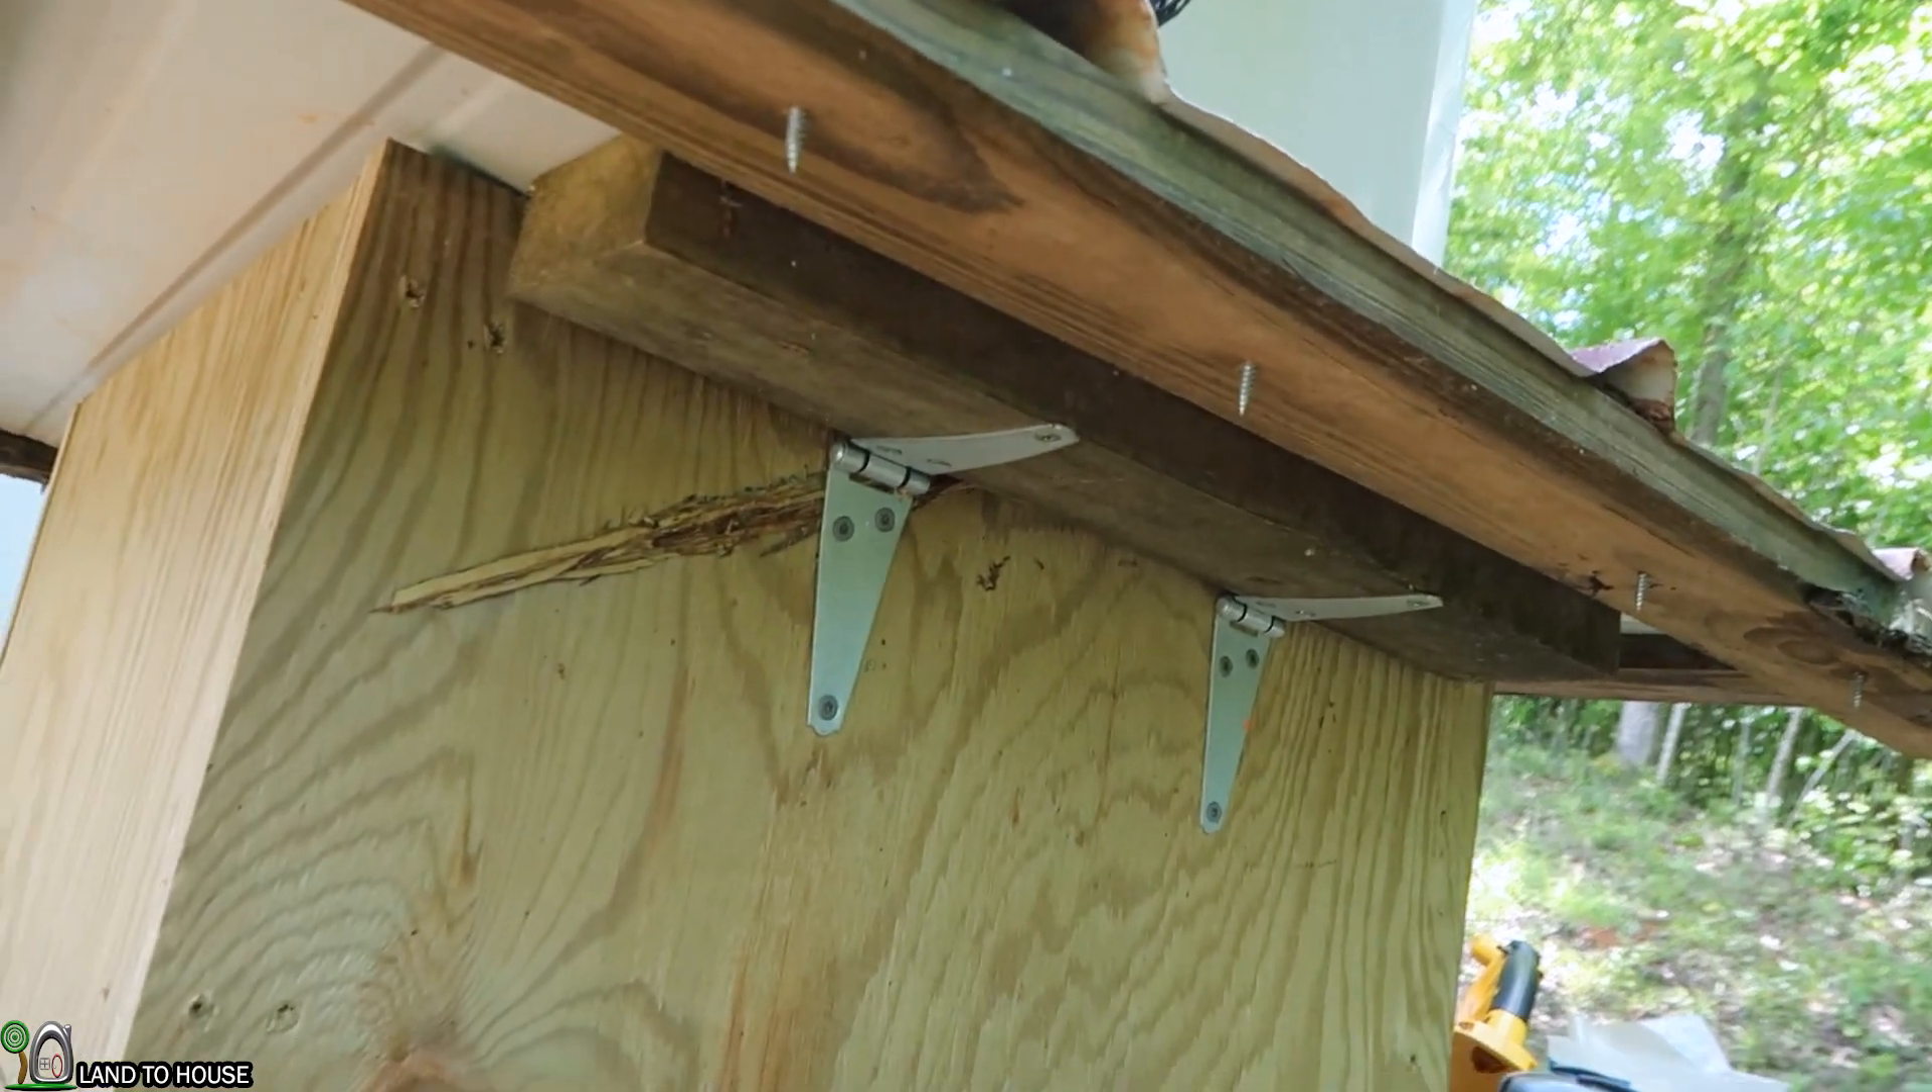I just added the one block back here for the hinge.